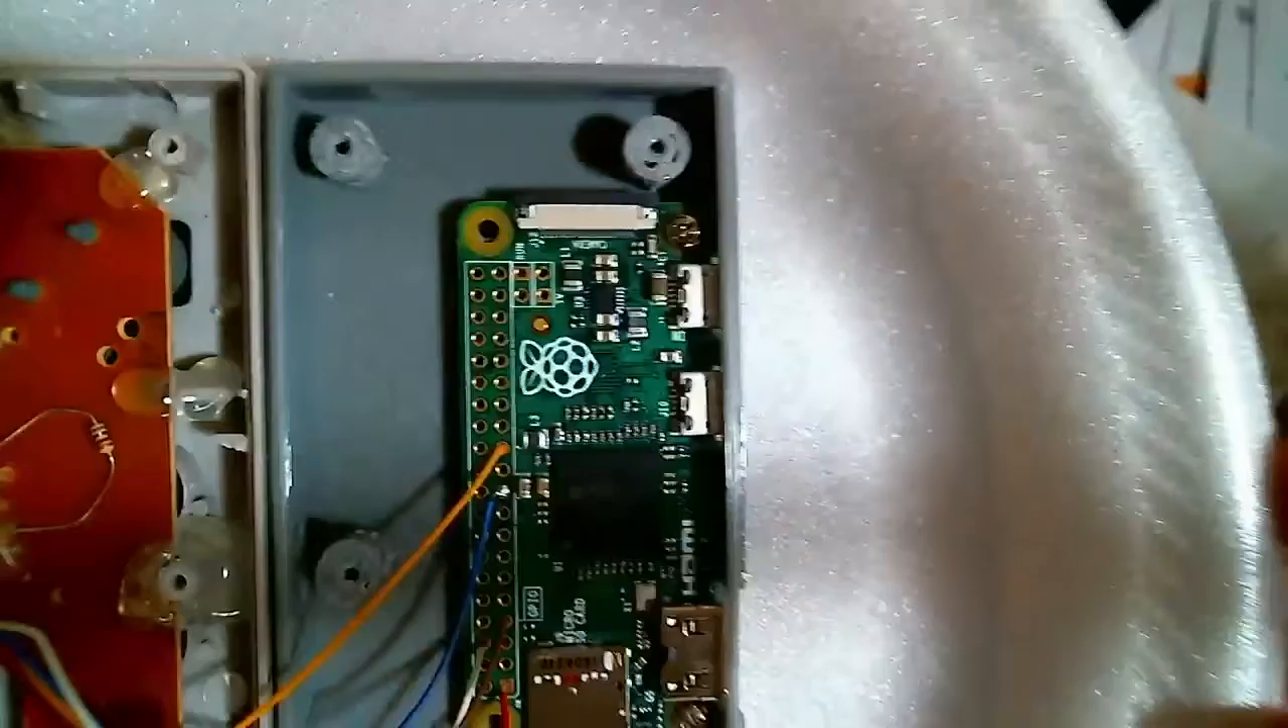The the pi zero has arrived so it's already been installed and I've gone ahead and soldering in all the appropriate connections here to the the GPIO as you can see.